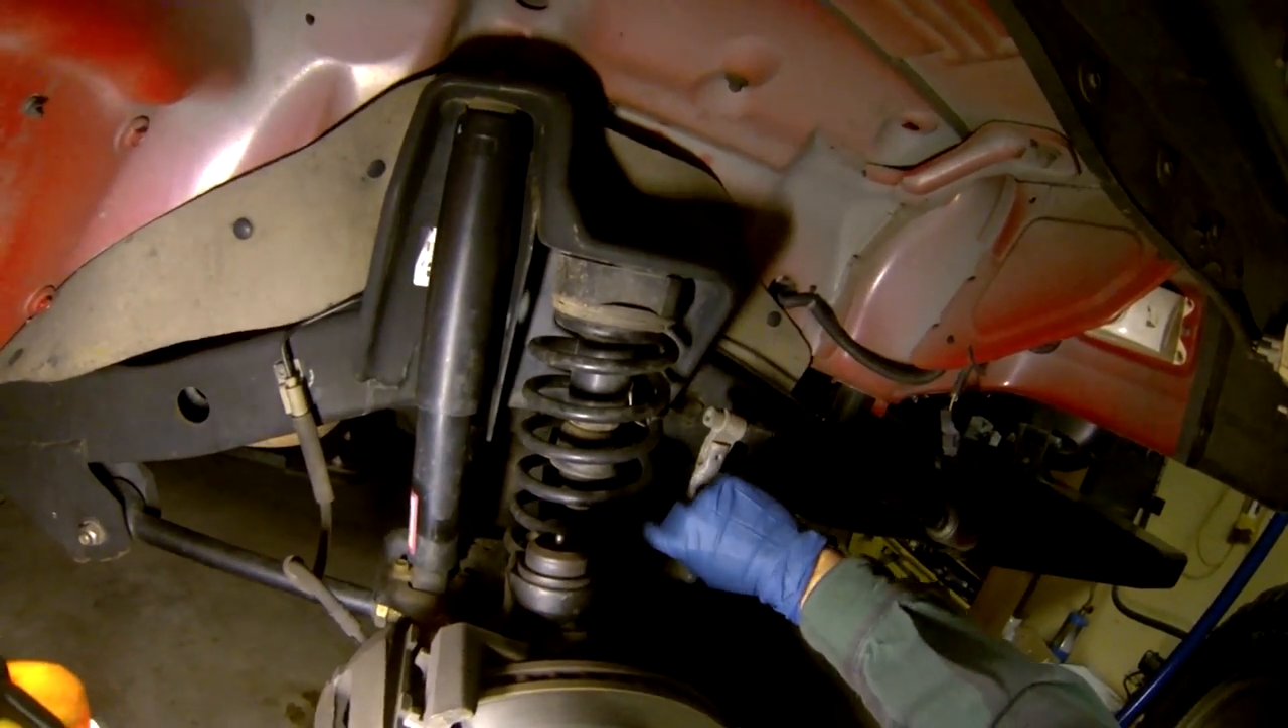So we've got the tire and wheel off.